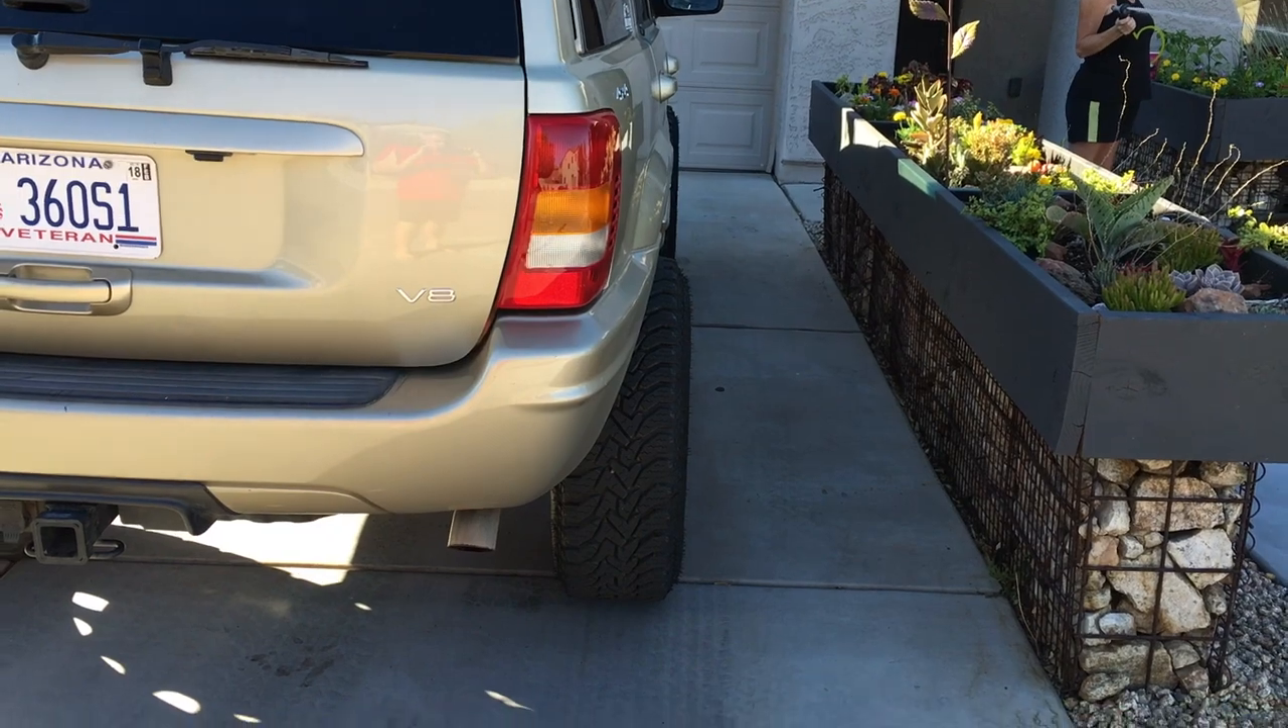As you can see here you can see how that the offset on those wheels stick out a little bit.